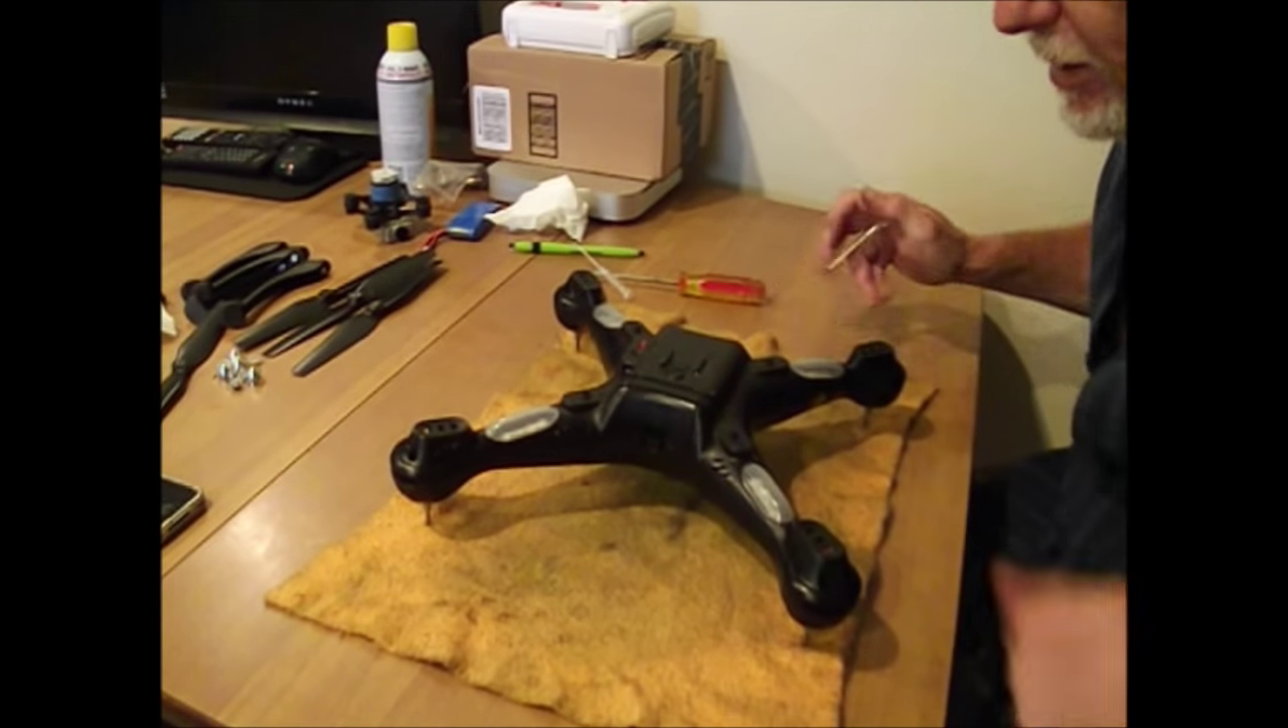Alright so we got the blades off we got the landing gear off.